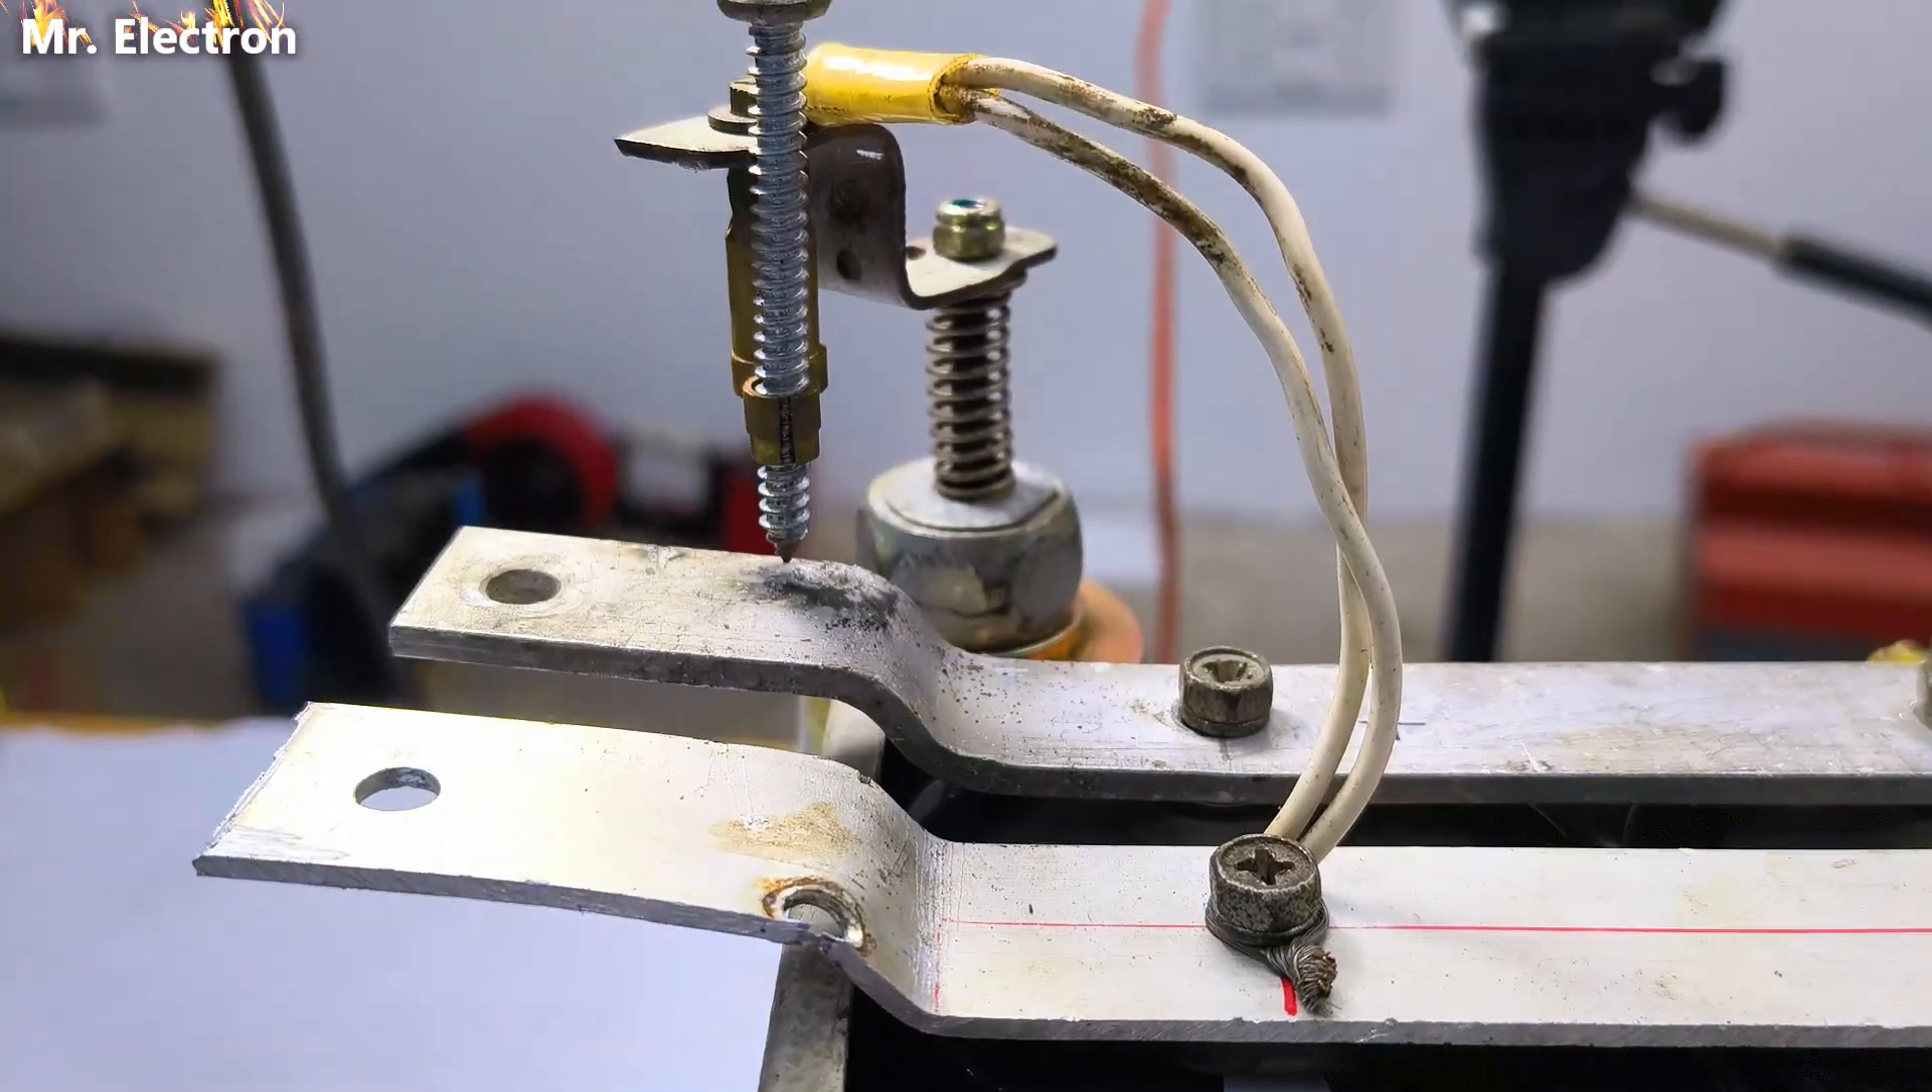Now, instead of the carbon brush, here I've placed this simple screw.